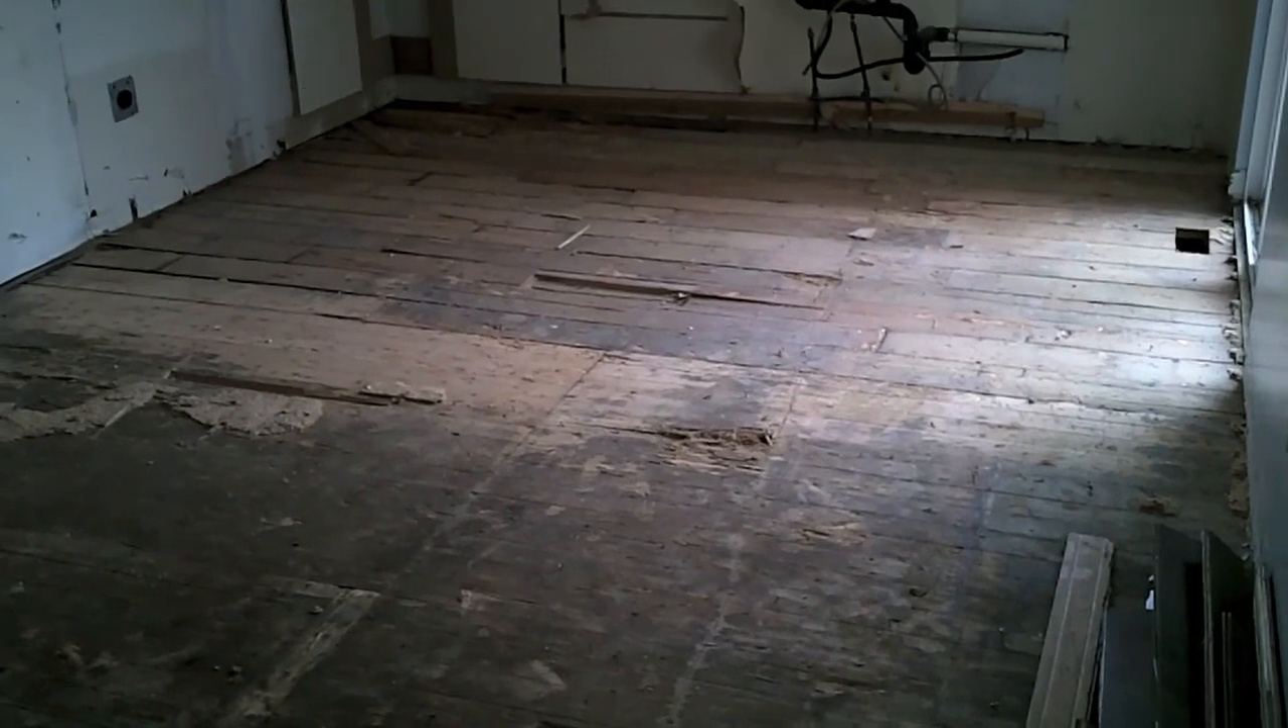And you can see the entire floor has been stripped off.